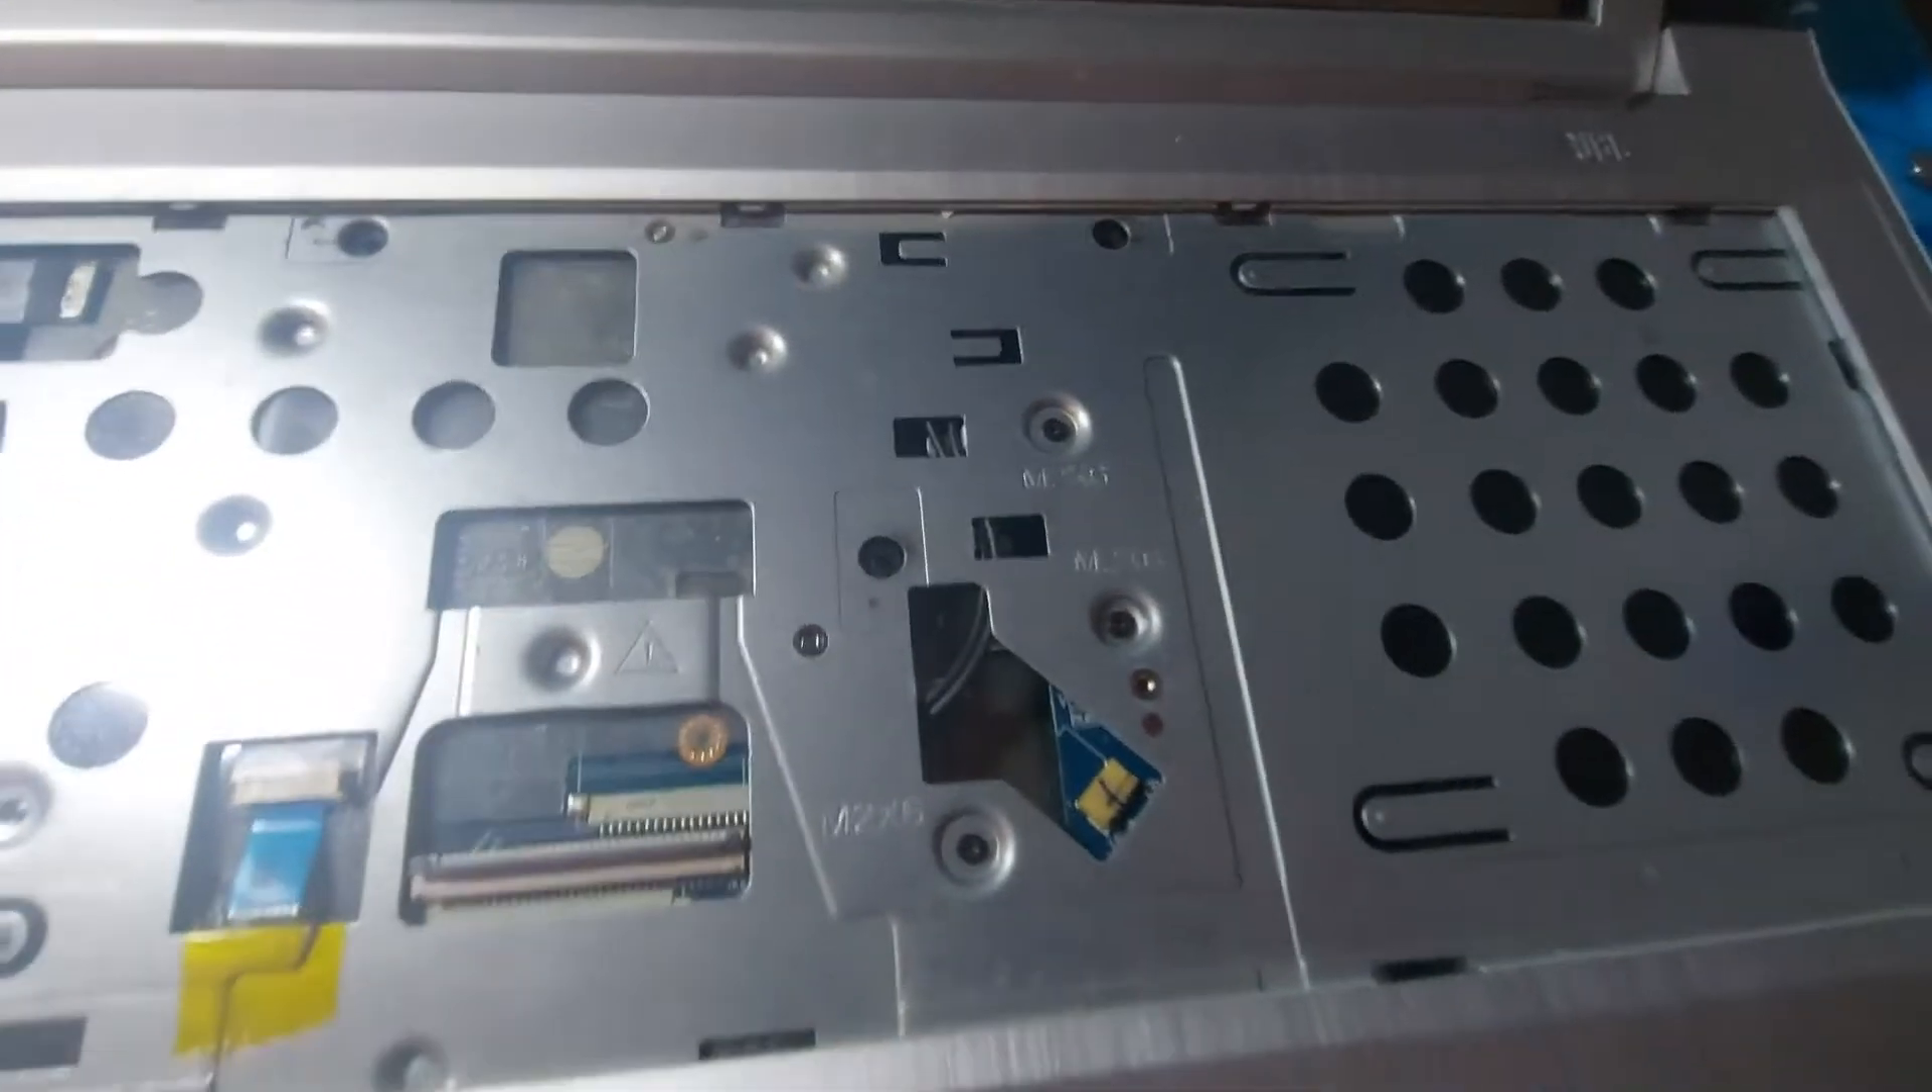So now the keyboard is removed.